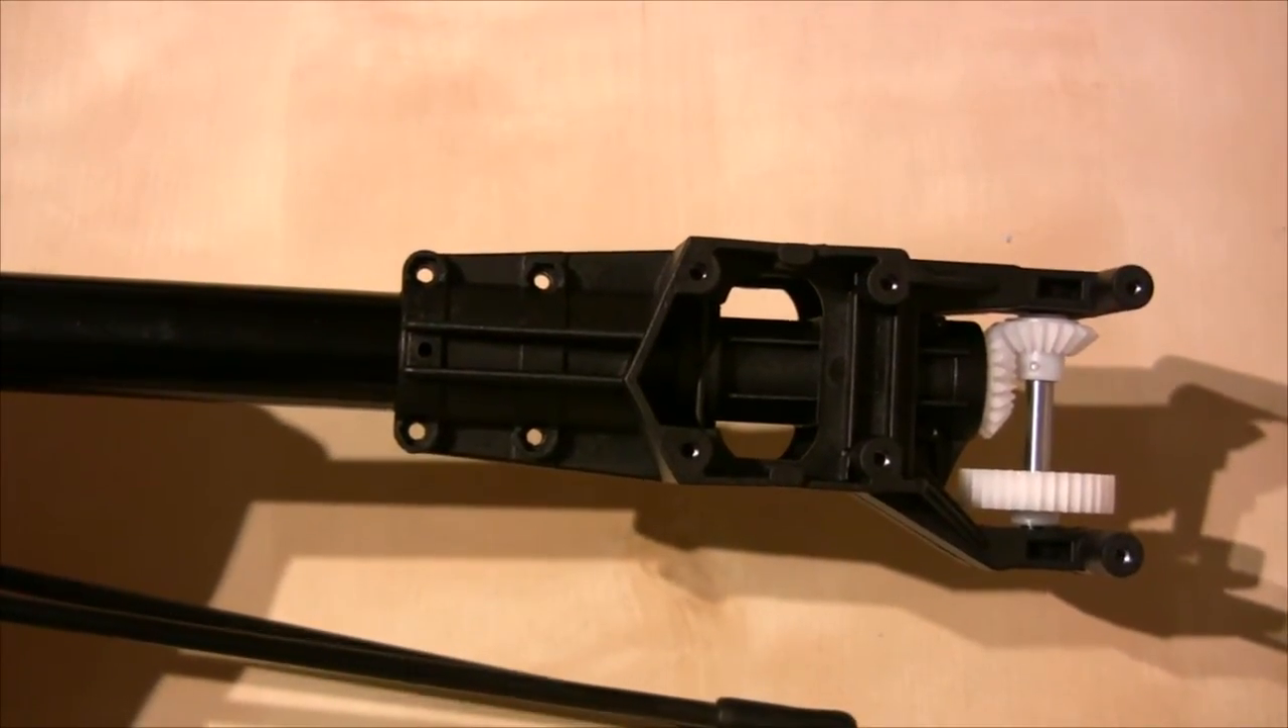Up the other end we've got our front gearbox there waiting to be inserted into the frames.